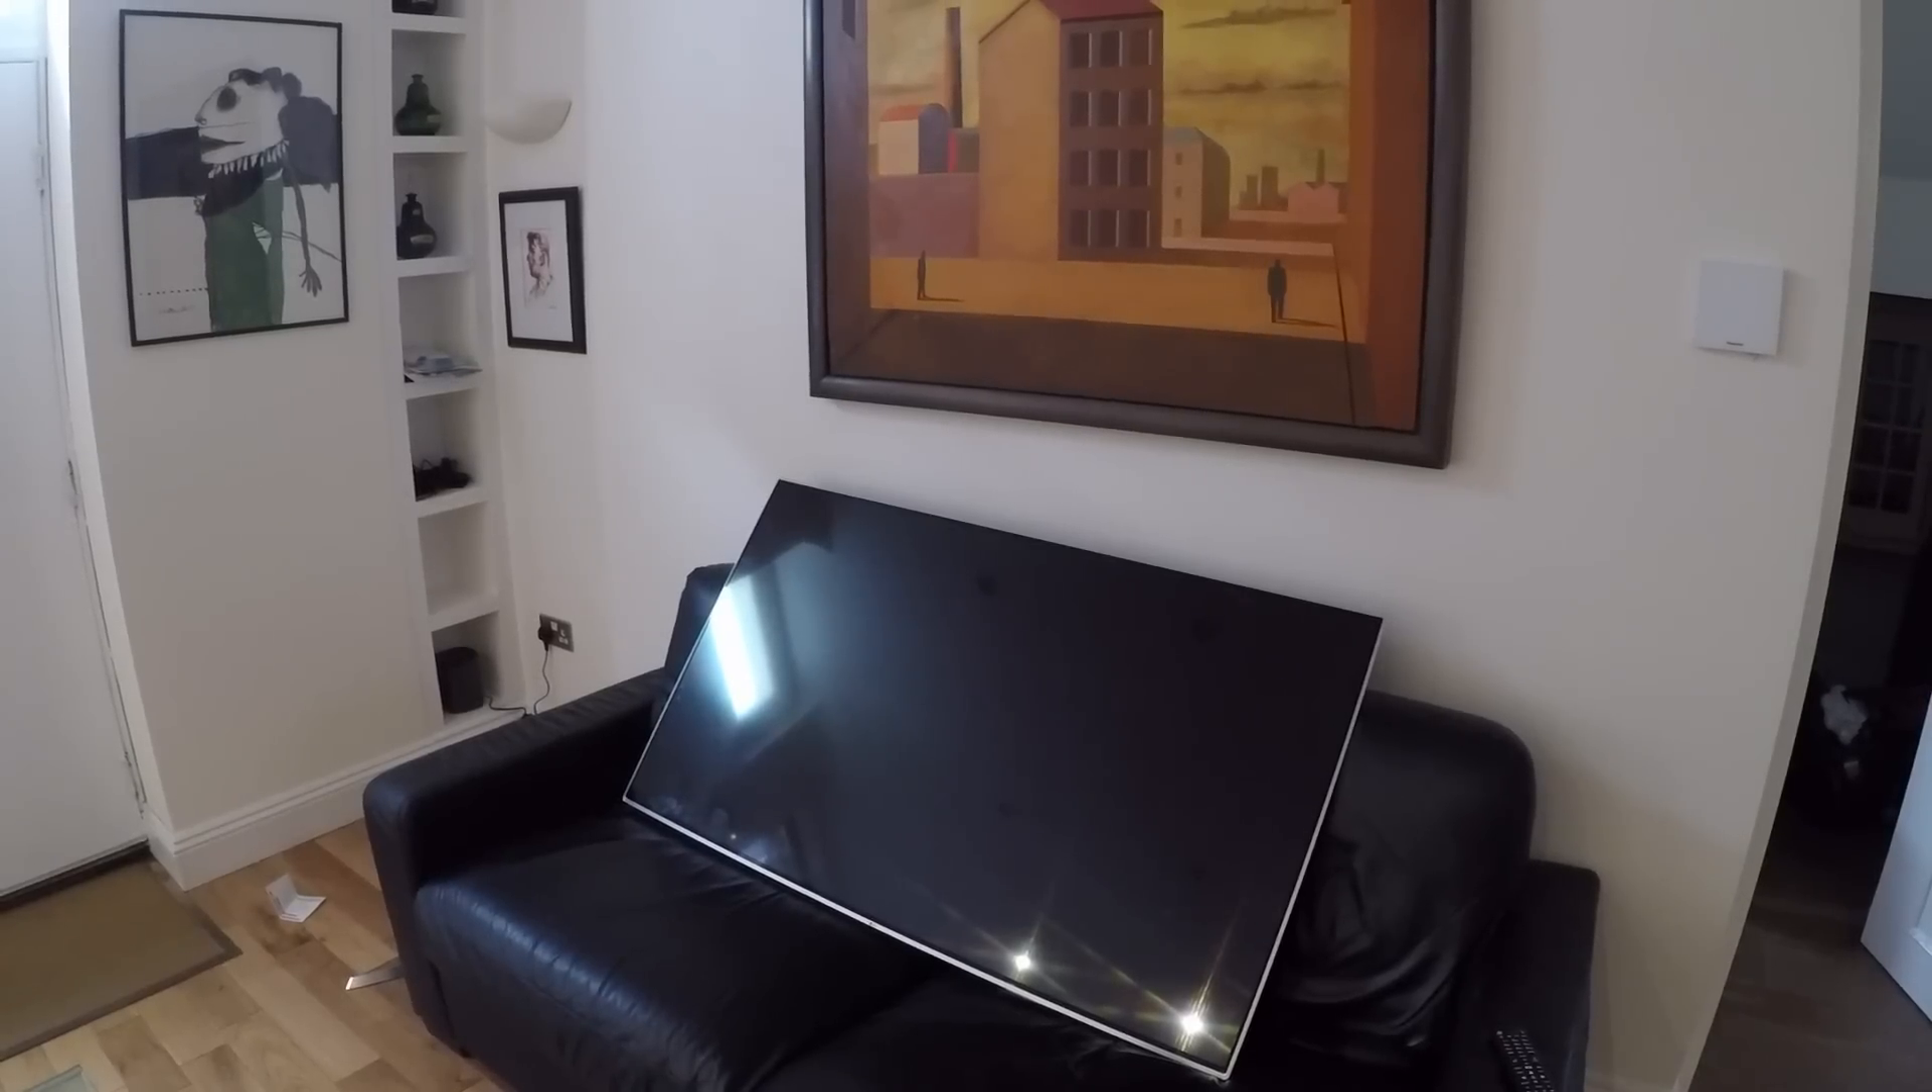So we've got this tv here which we have to mount on that wall there.